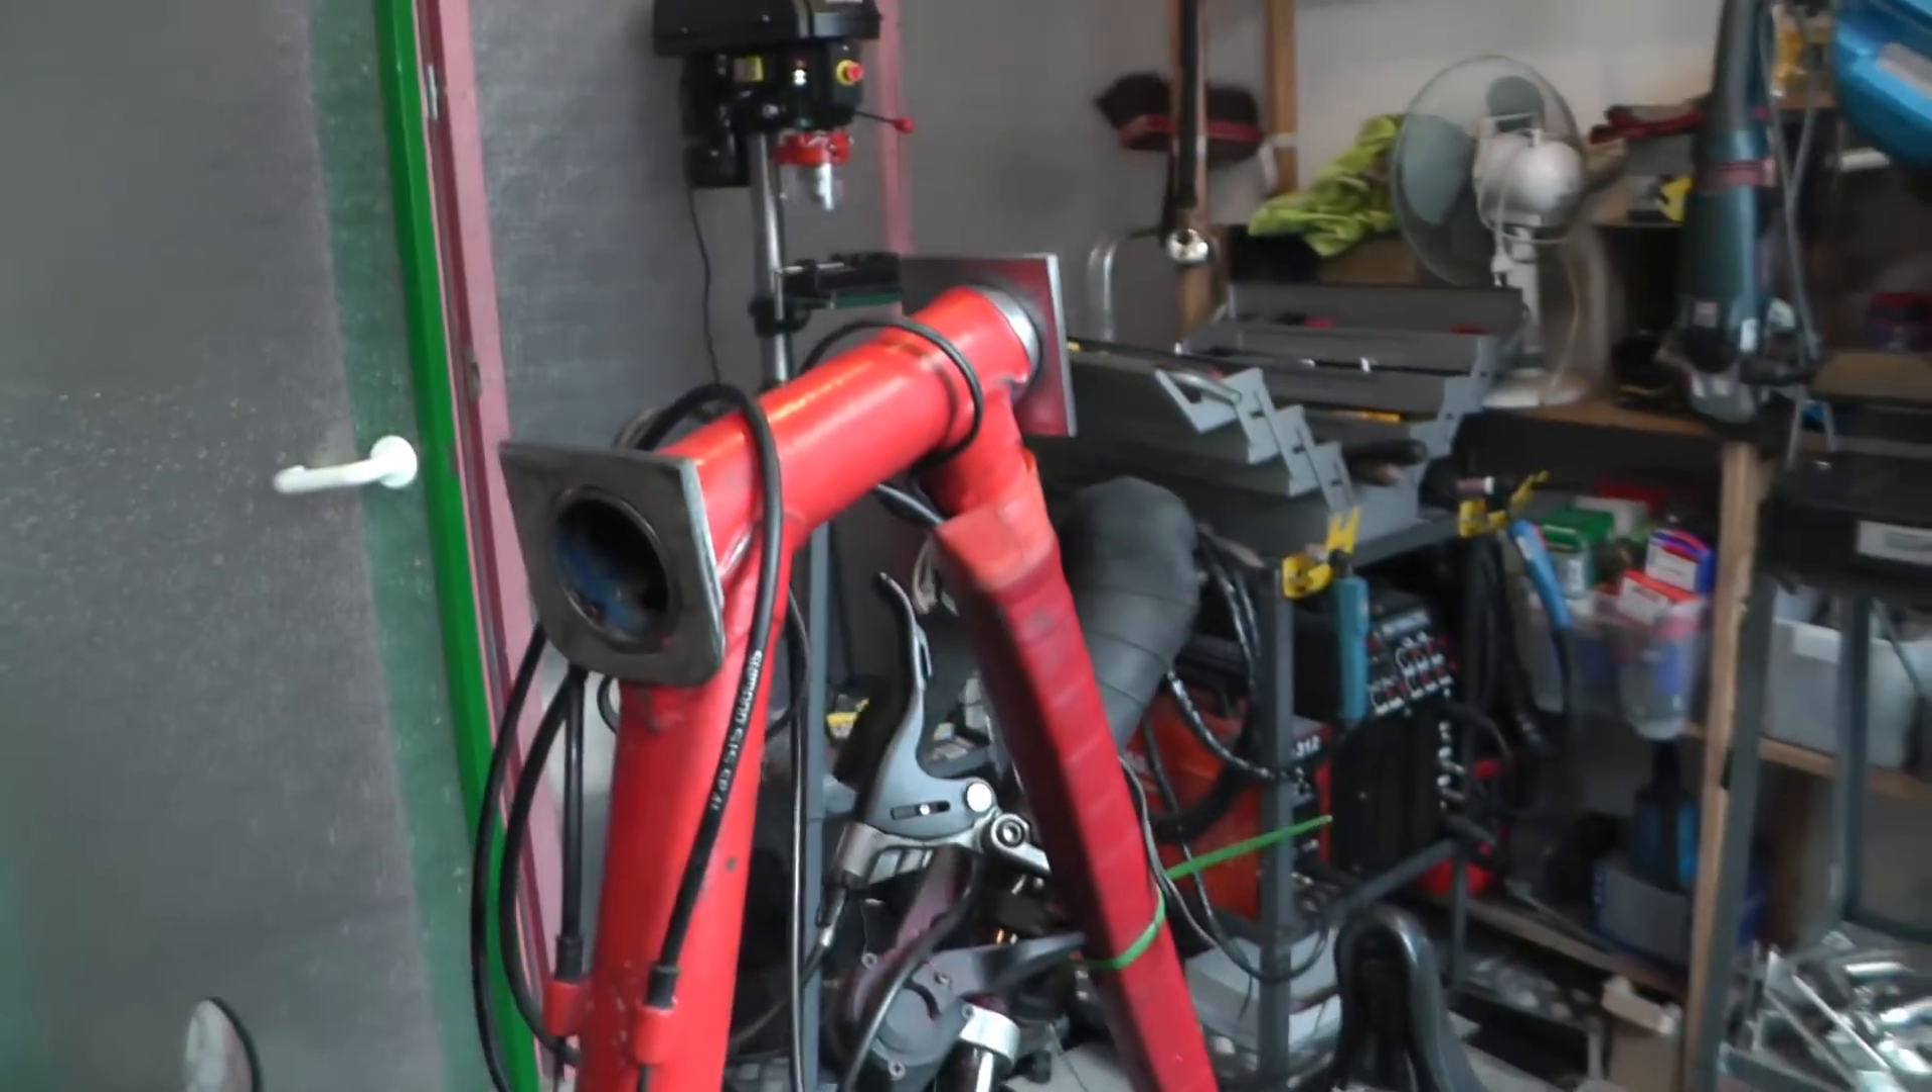You see now I have these two really sturdy steel flanges that fit over the frame tube and I'm gonna use them as a base to weld a baggage rack to the bike frame.